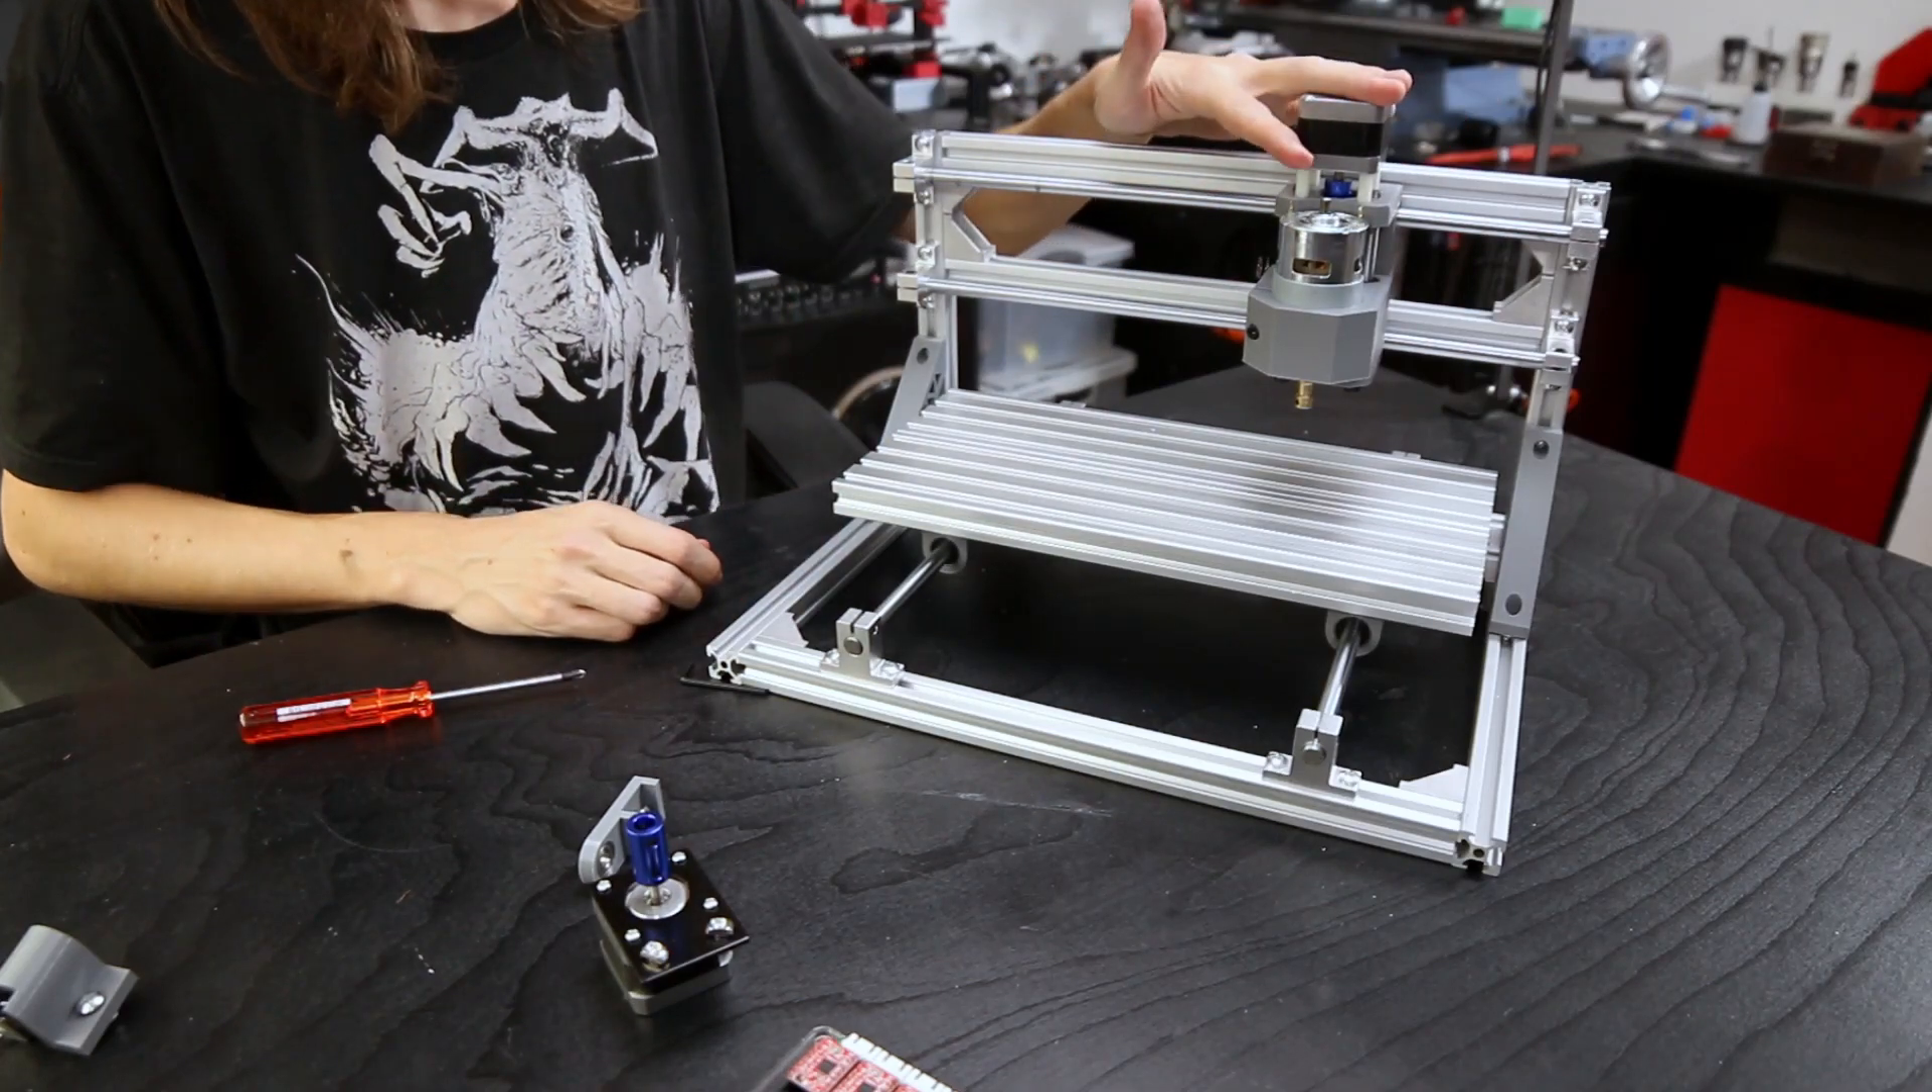I haven't yet mounted the motors so that I can still move them freely around.